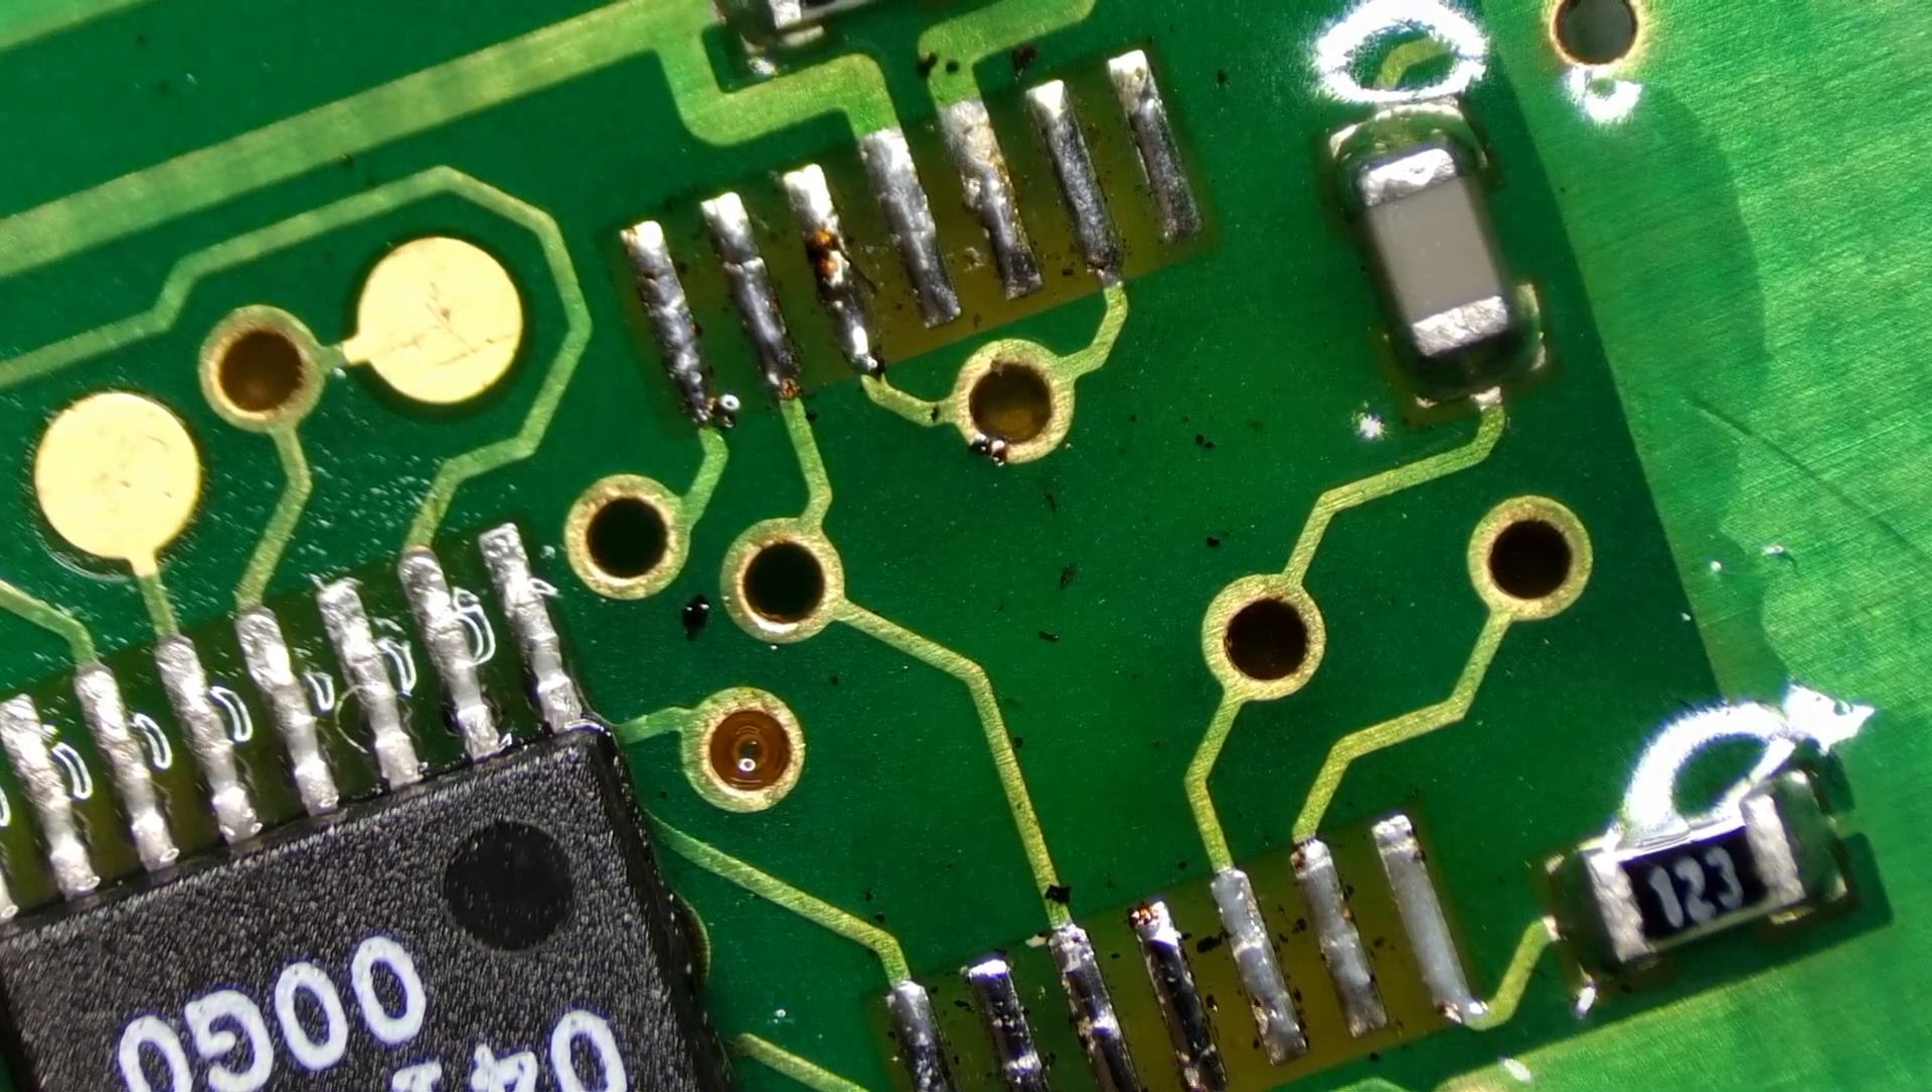Okay, so we've managed to remove the IC and apply some fresh solder onto the pads.